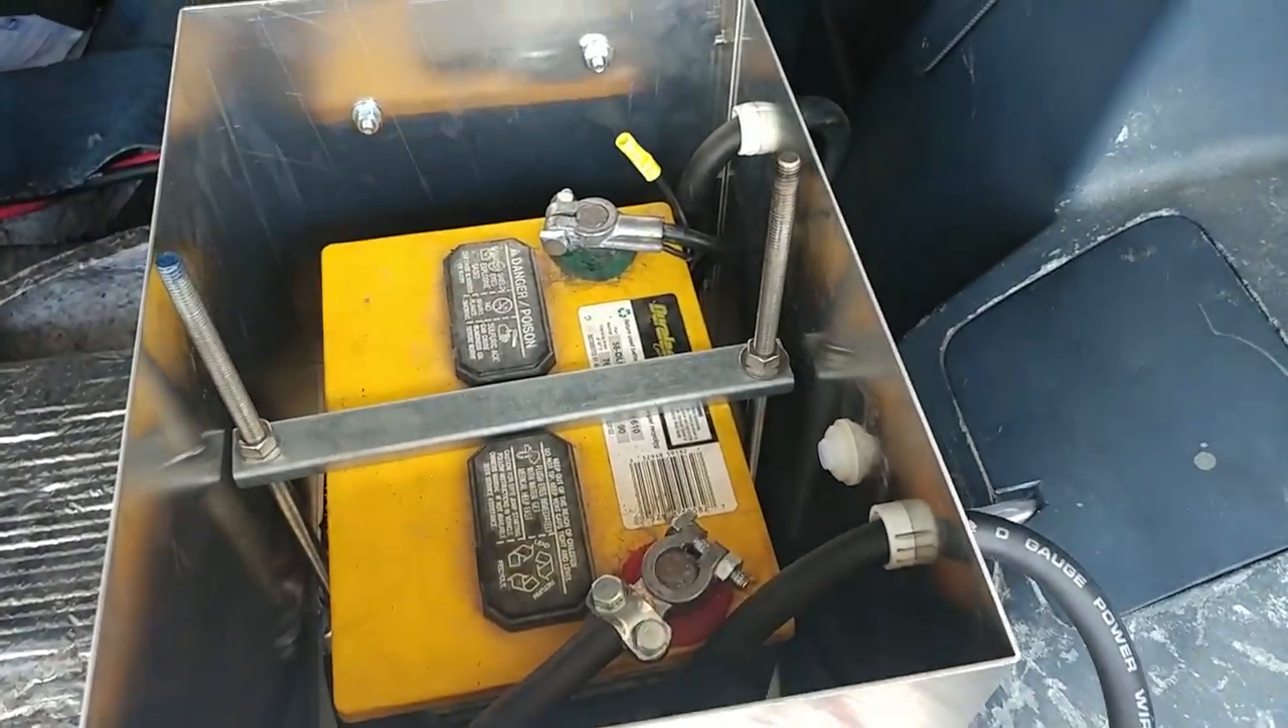So I got the battery connected you can see we got lights.